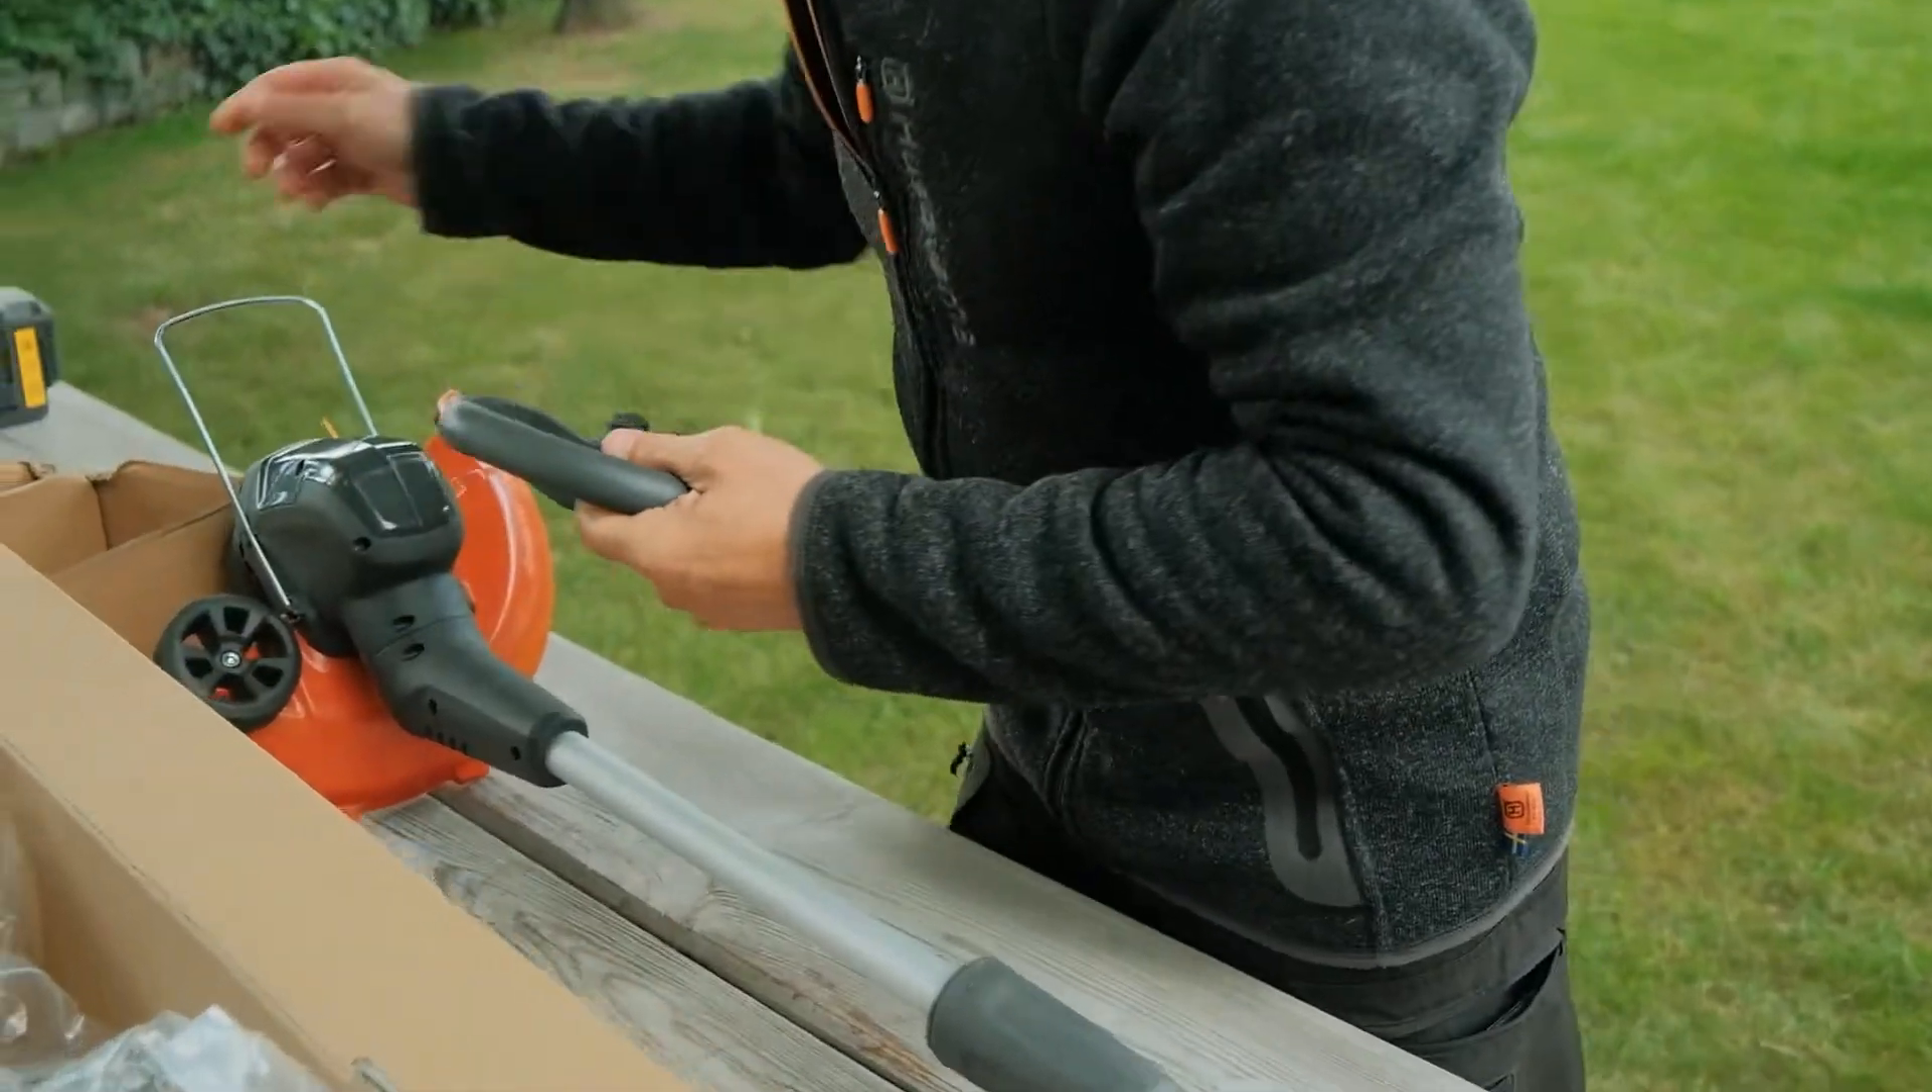Dwie części wału są złożone i maszyna niemal gotowa do użycia. Niemal, bo pozostał jeszcze montaż ostatniego elementu, czyli uchwytu przedniego.